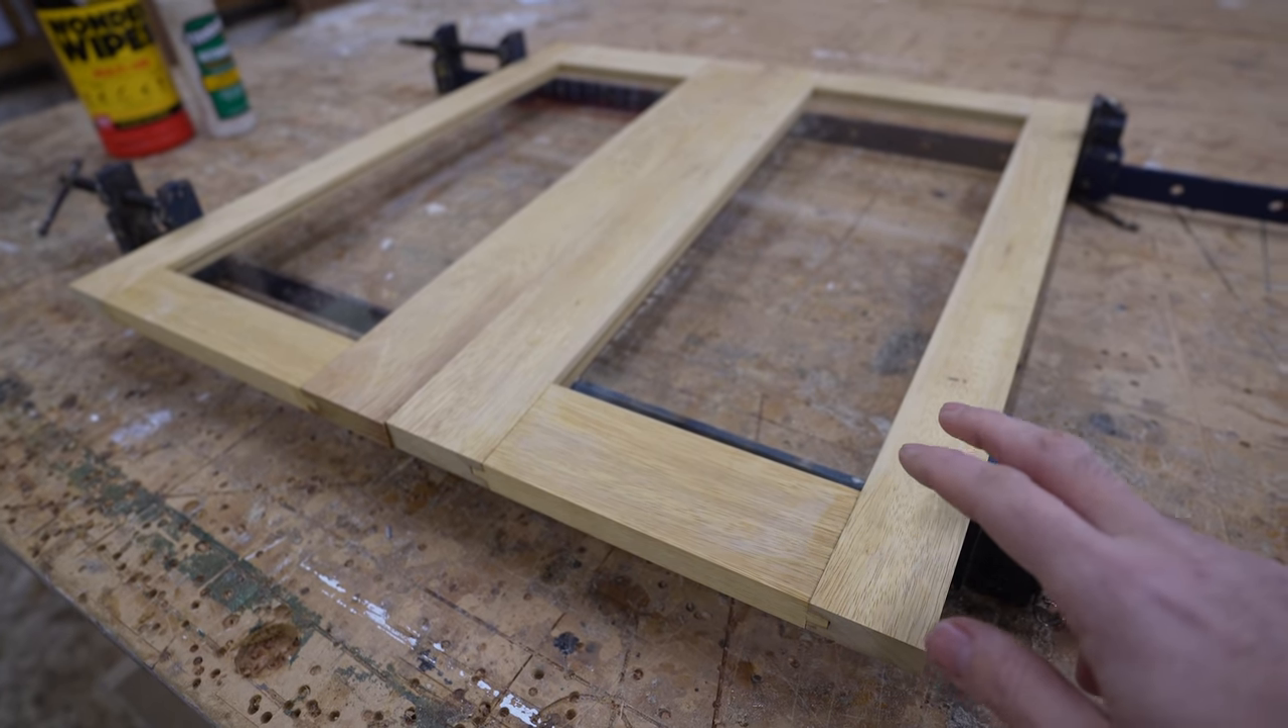Here they are our new doors. We still have to give them a light sanding. We also have to get some hinges on there and some hardware to actually lock the door when we're not on the boat but they're coming along nicely.